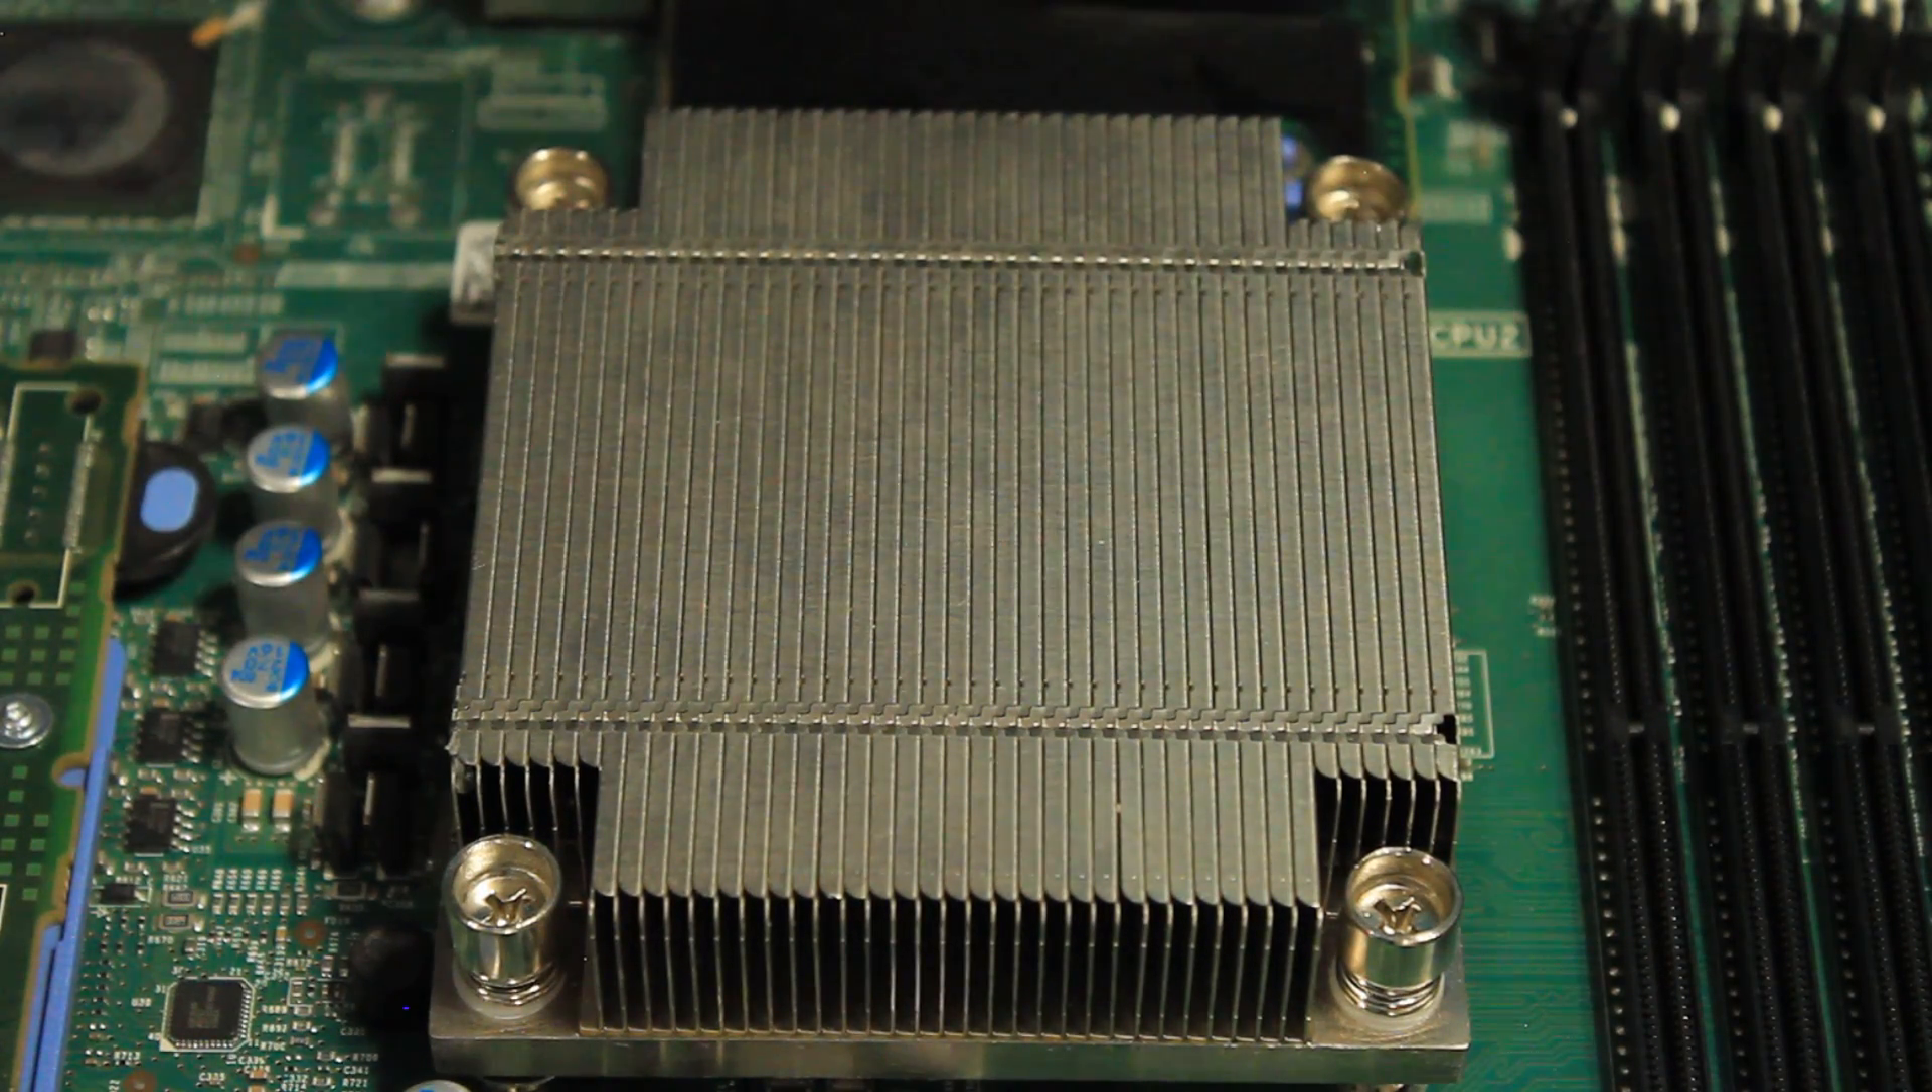We're now done with heat sink installation.